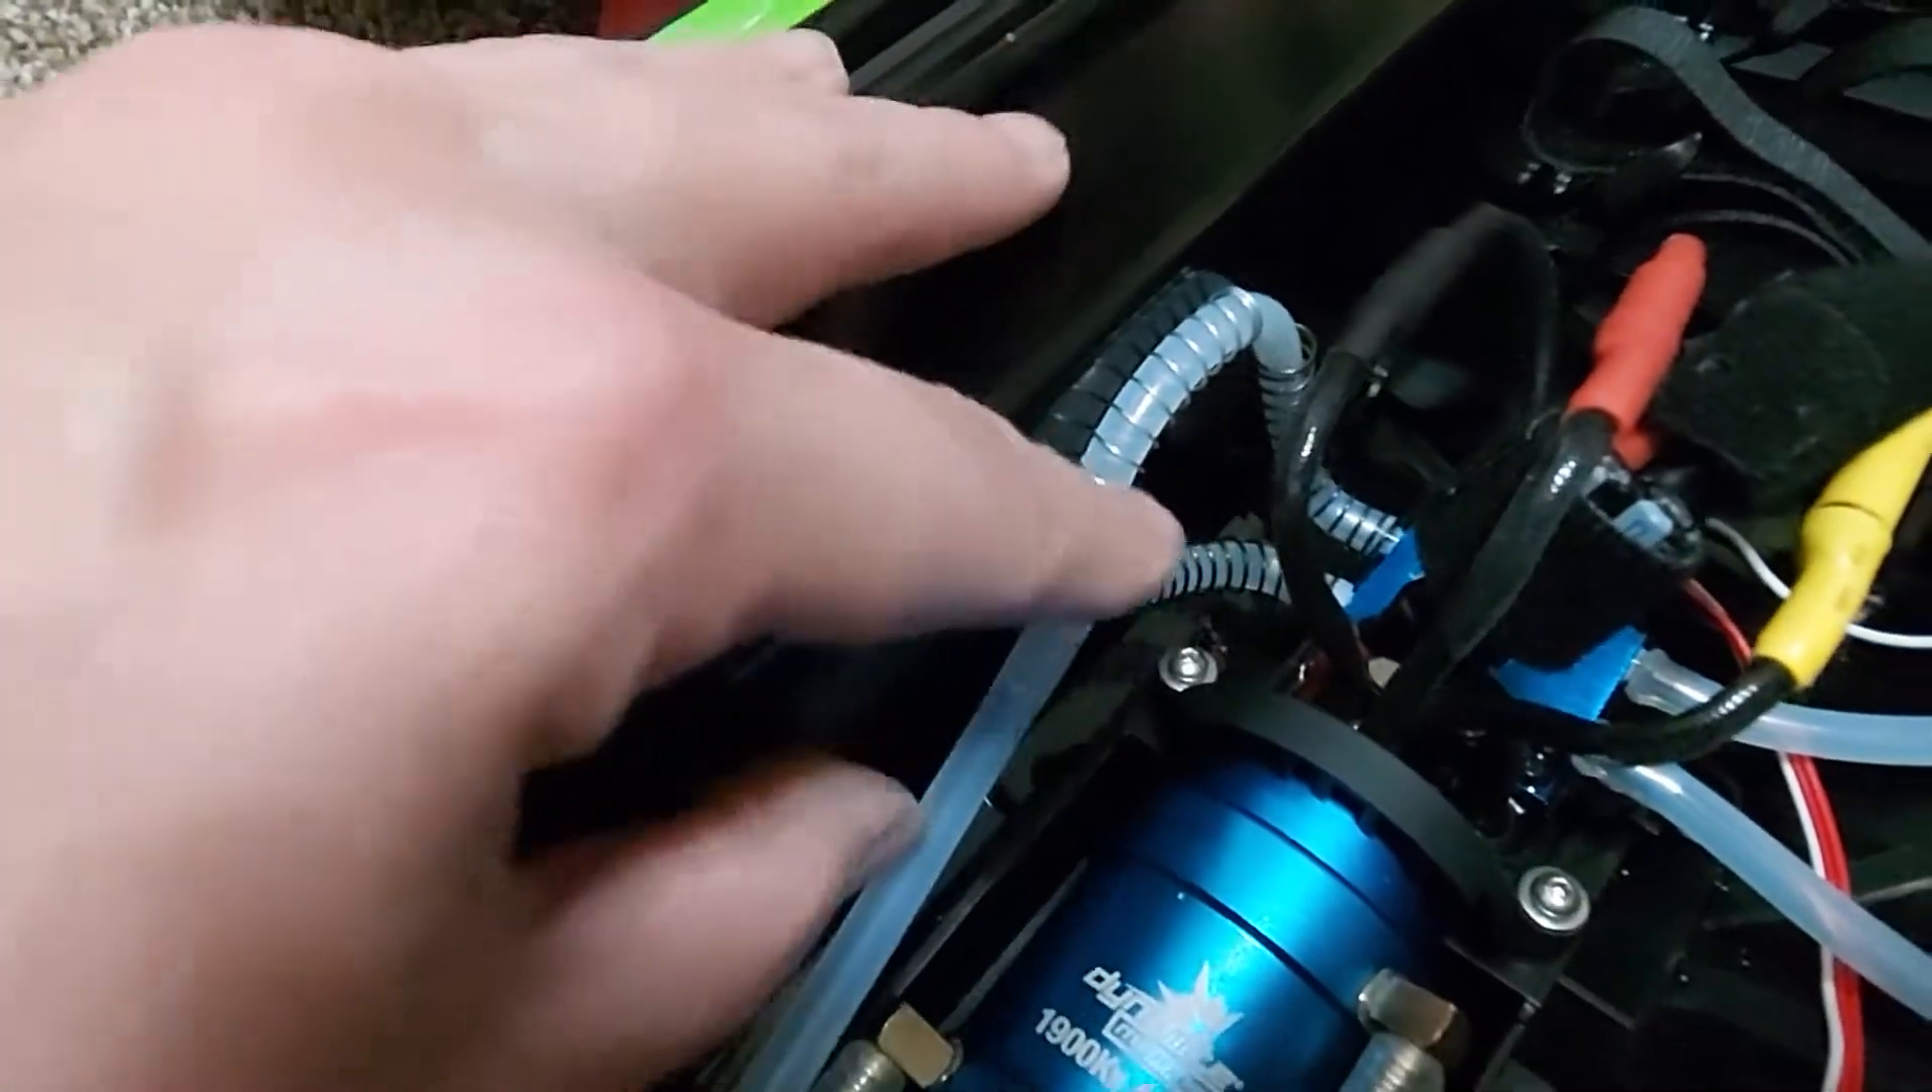I put uh springs down in here so that we don't get any kinks in the hose.